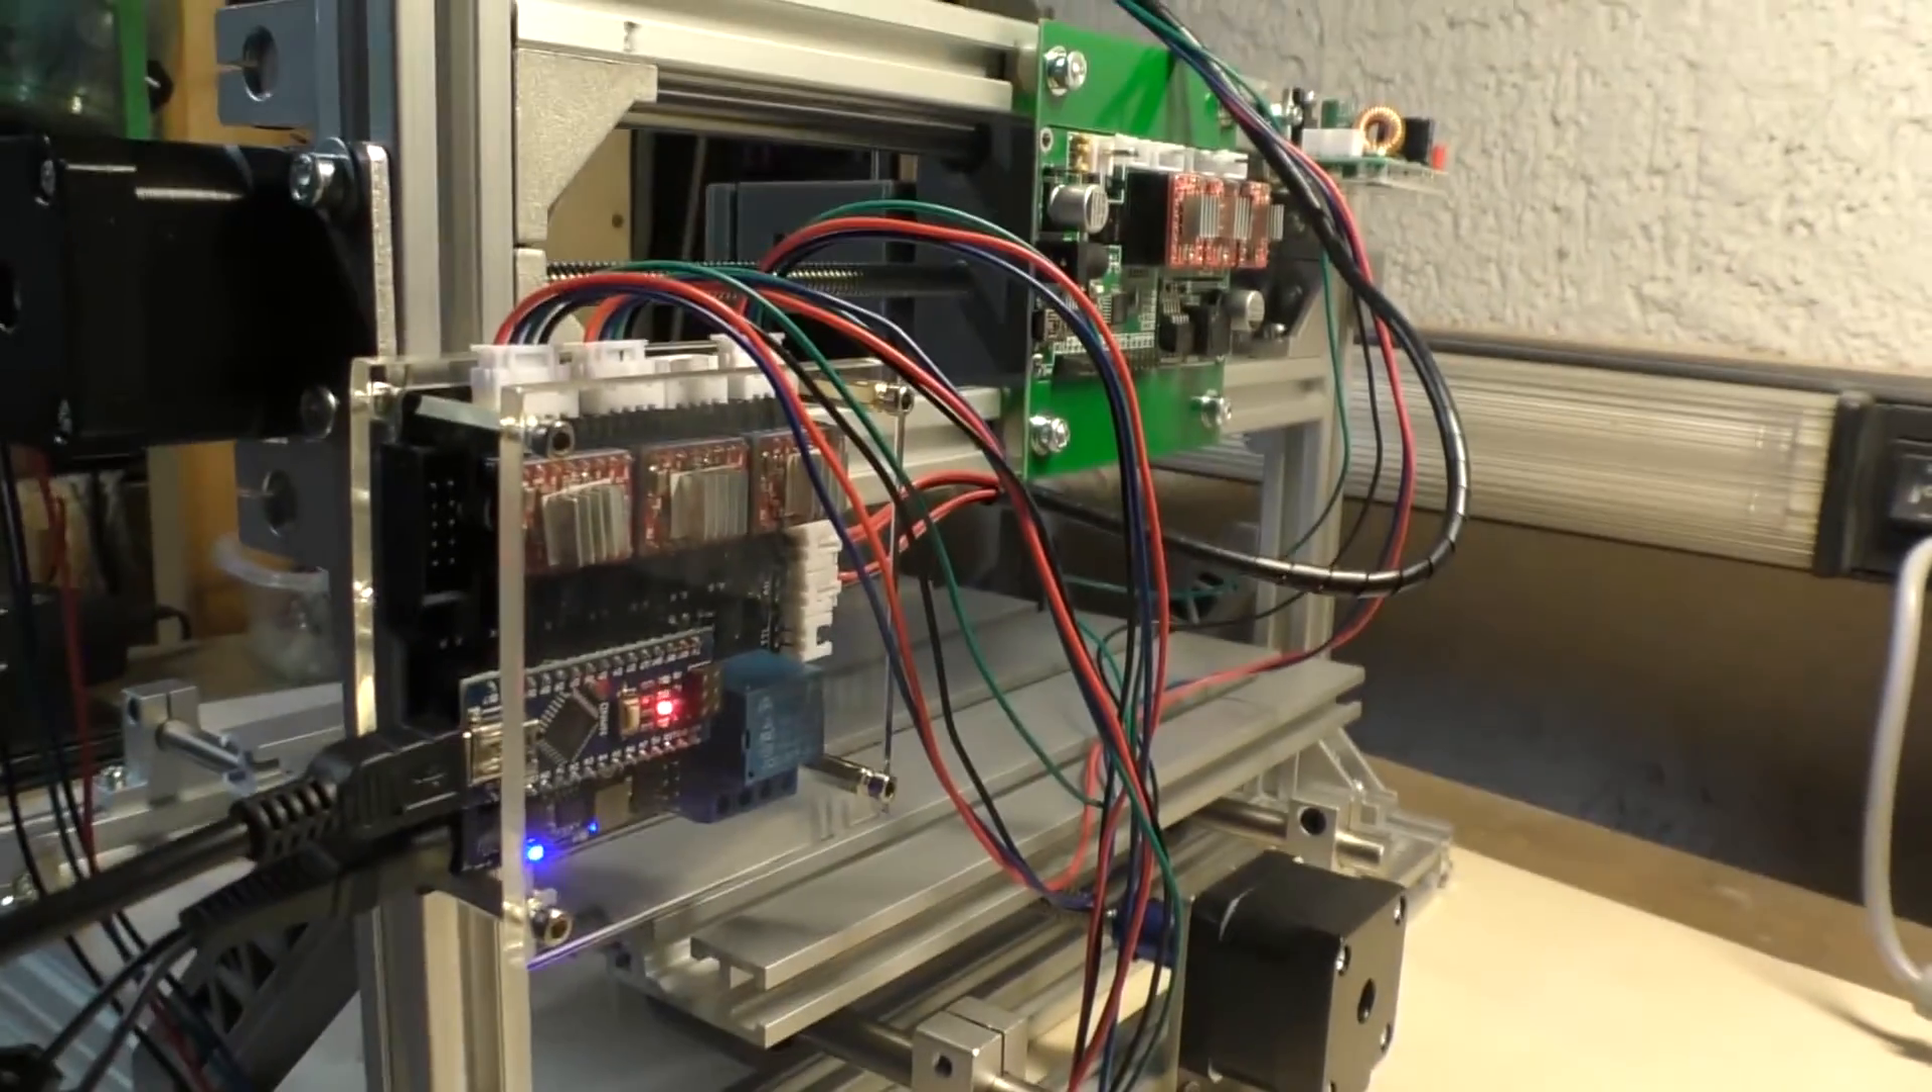So here's the new controller fitted and I've just done a mock-up to do a functional test.